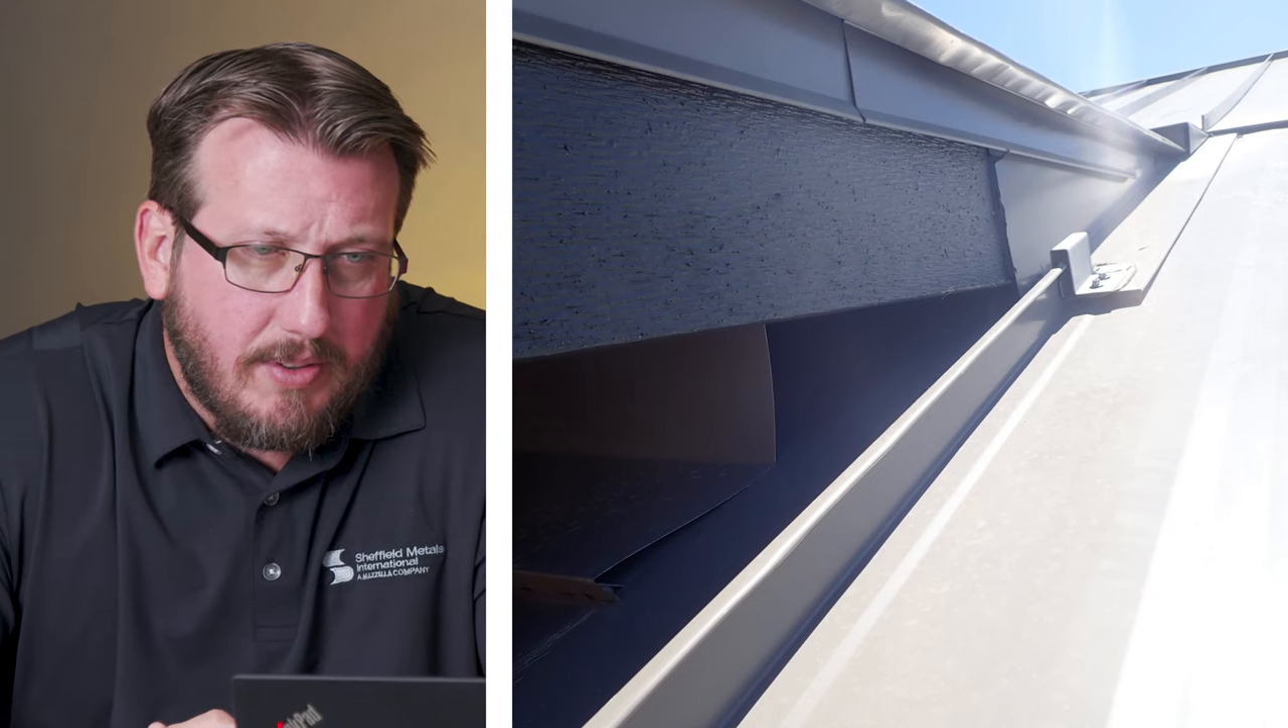But you have huge gaps. That's a panel end cap.